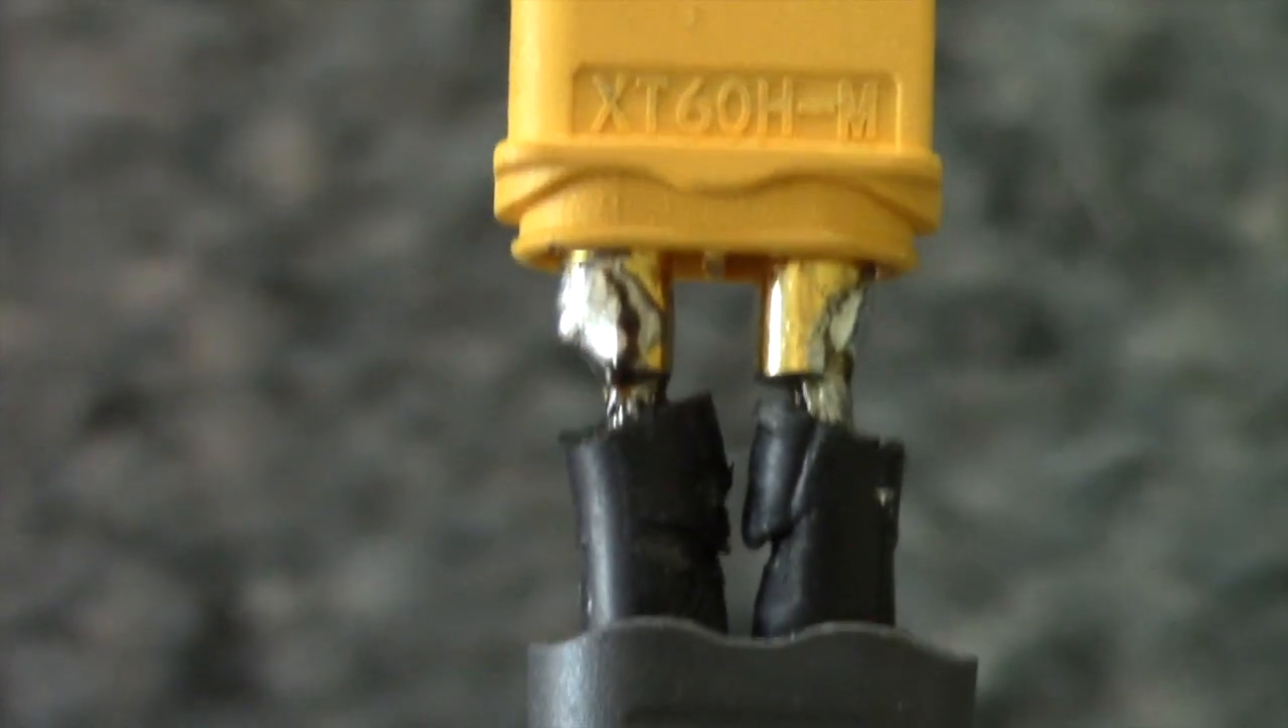So there we have two nicely welded solder joints.